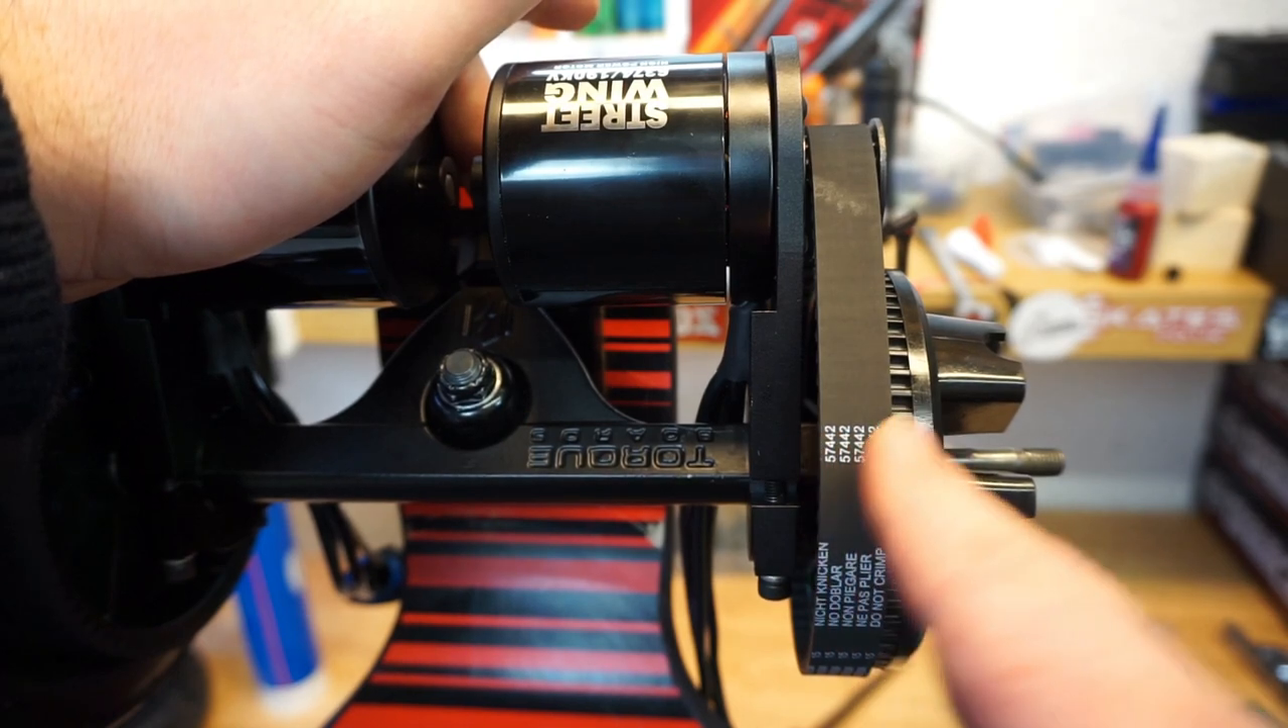You will notice that the belt is only sitting quarter or three quarters of the way onto the pulley.